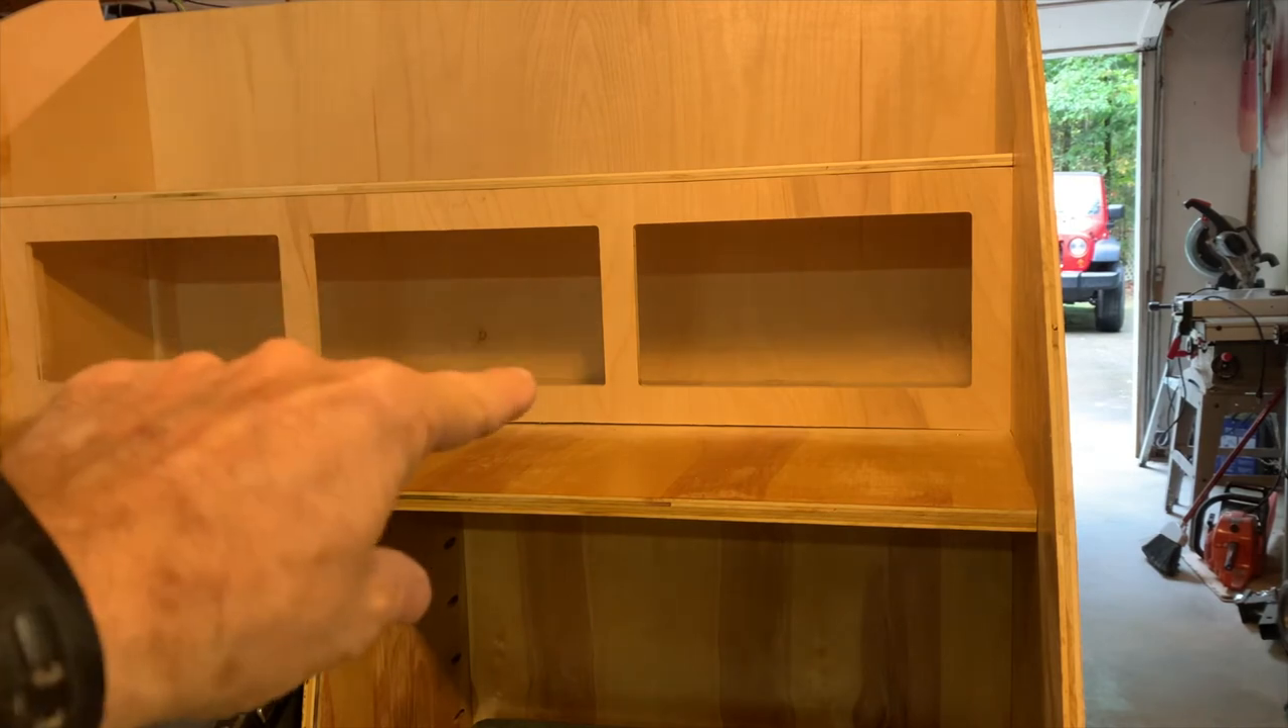Okay, I've got the cabinet face on, holes cut out.